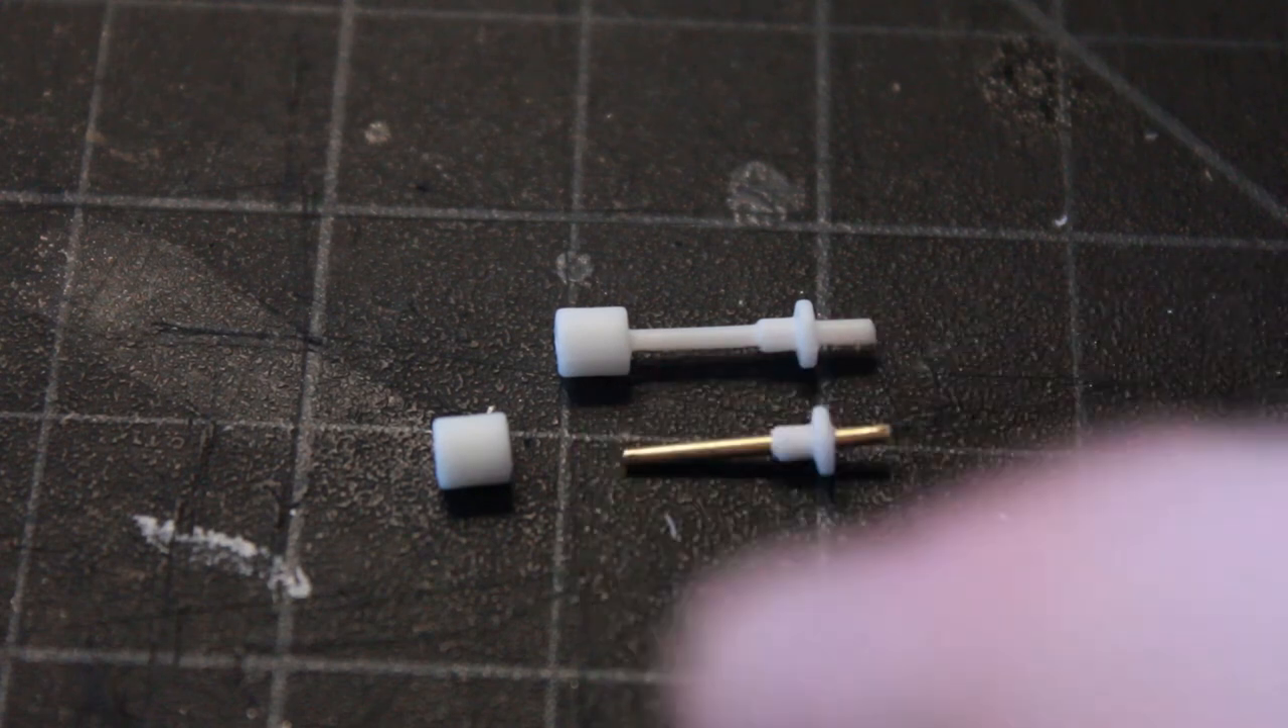So my tubing fits right through there.